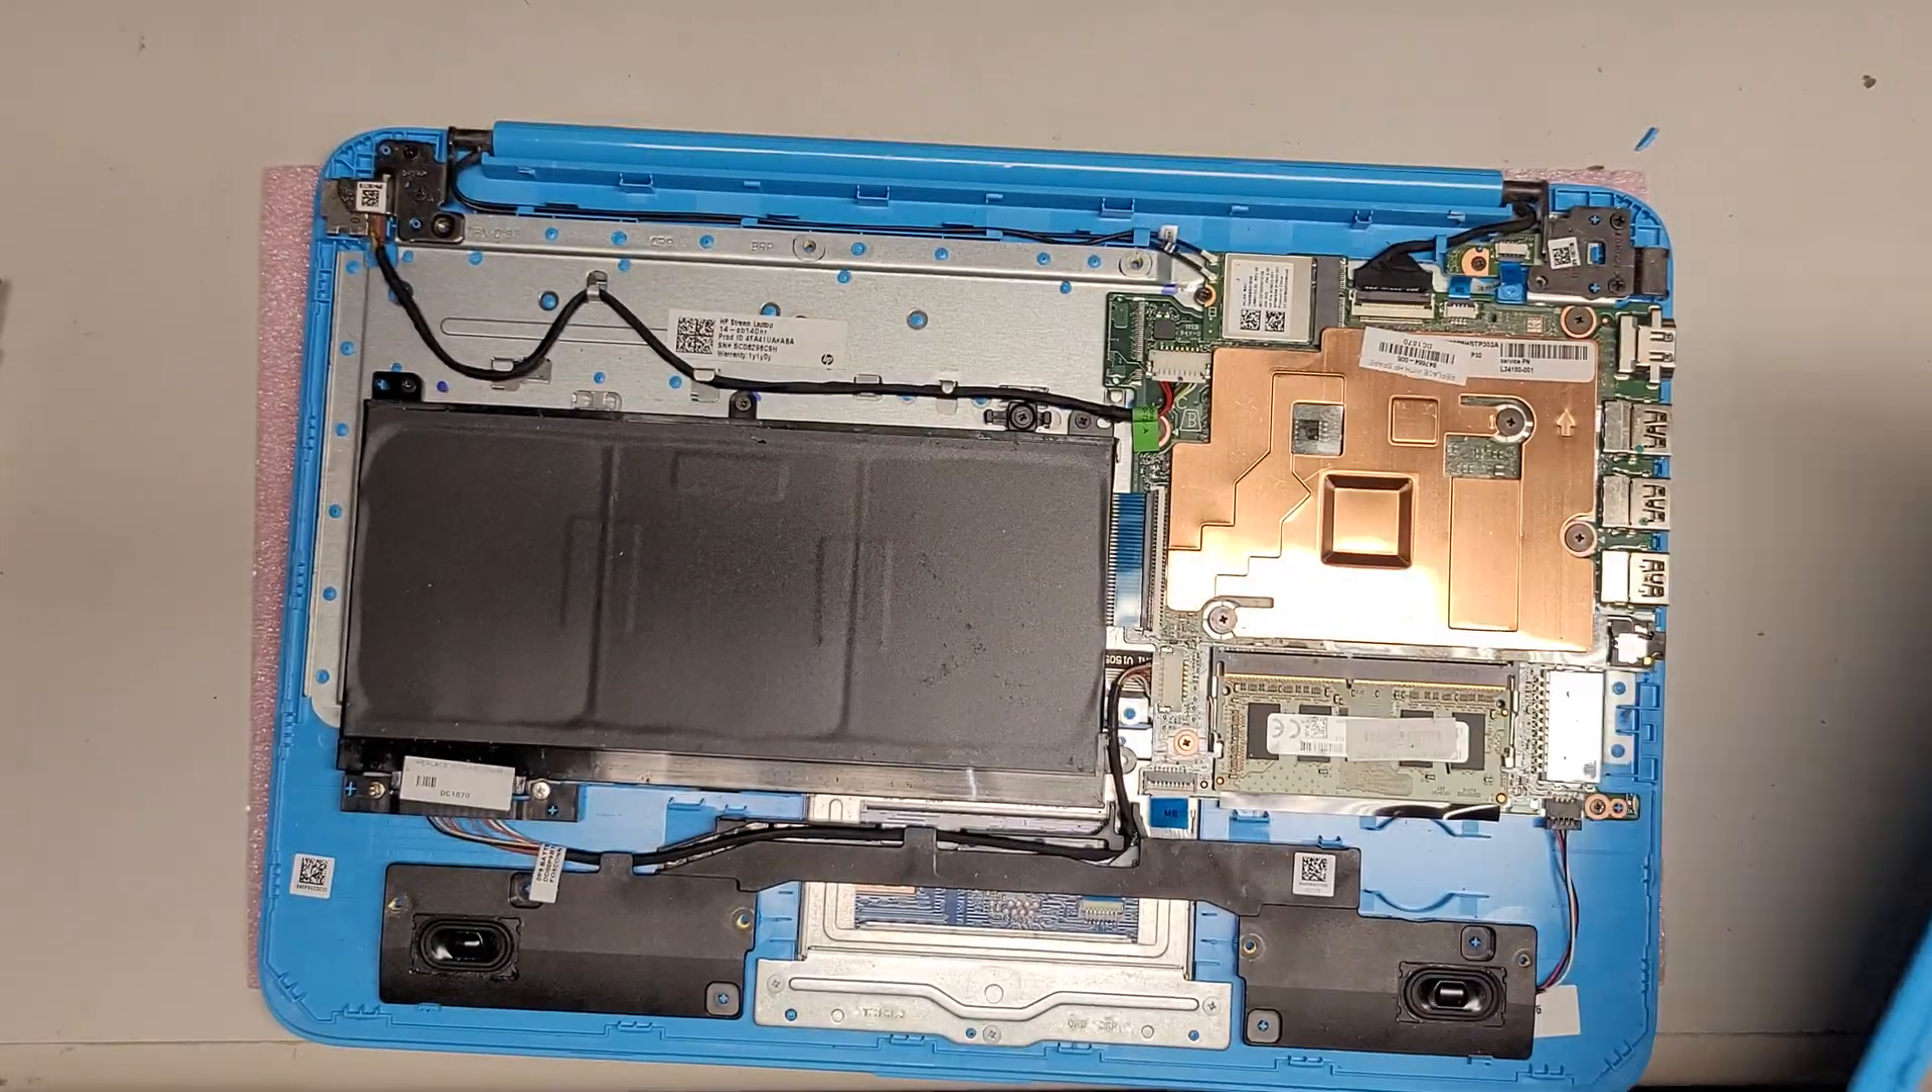So, we got the whole cover off.